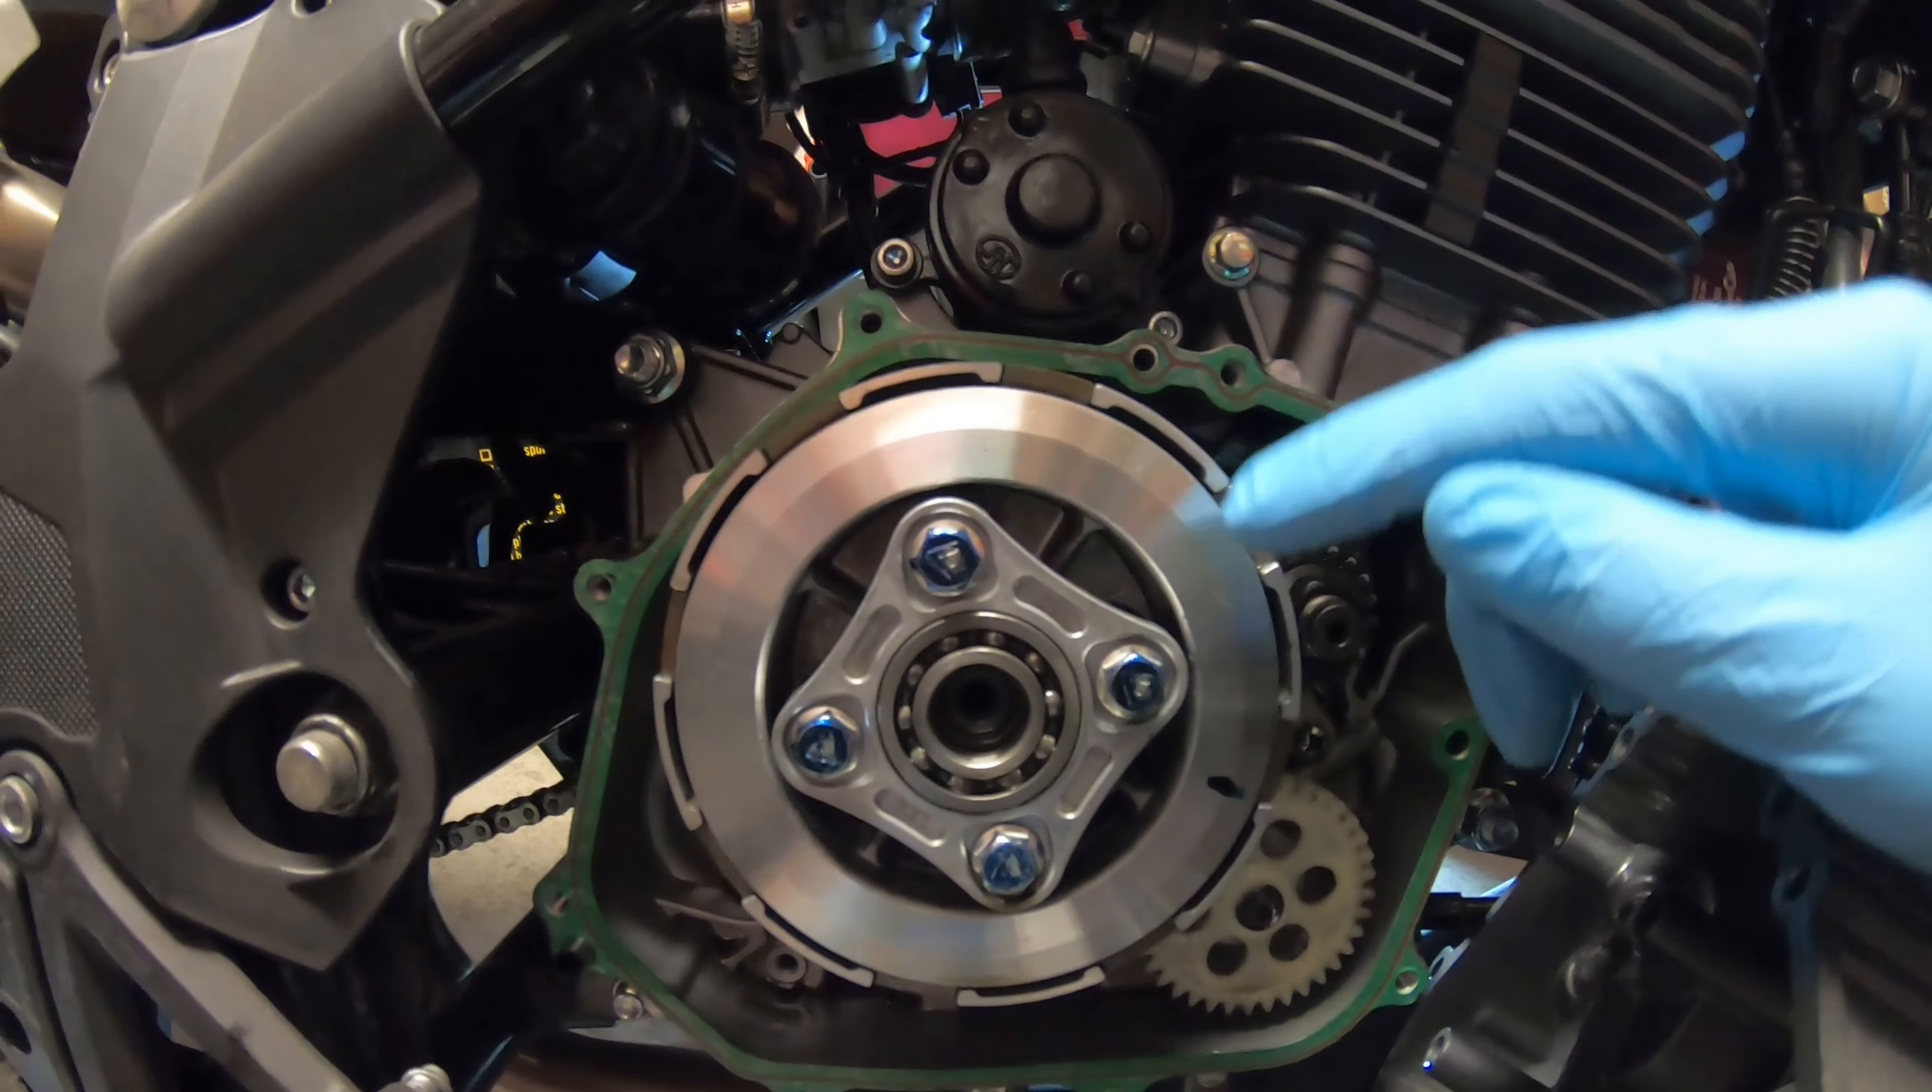All right, so here's what we're working with, now that we've got the clutch cover up and out of the way.